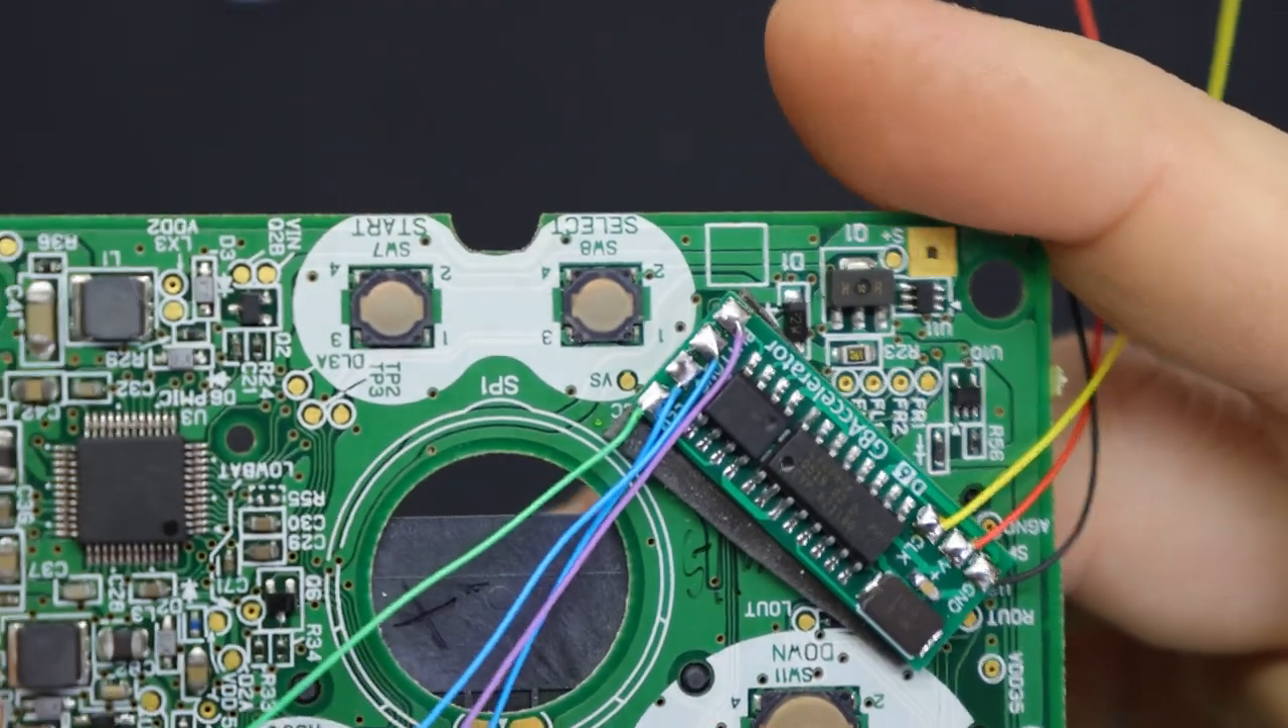So here's what mine looks like when I'm done. I'm using blue and purple for the buttons, green for the LED, yellow for clock, and then of course red for power and black for ground.